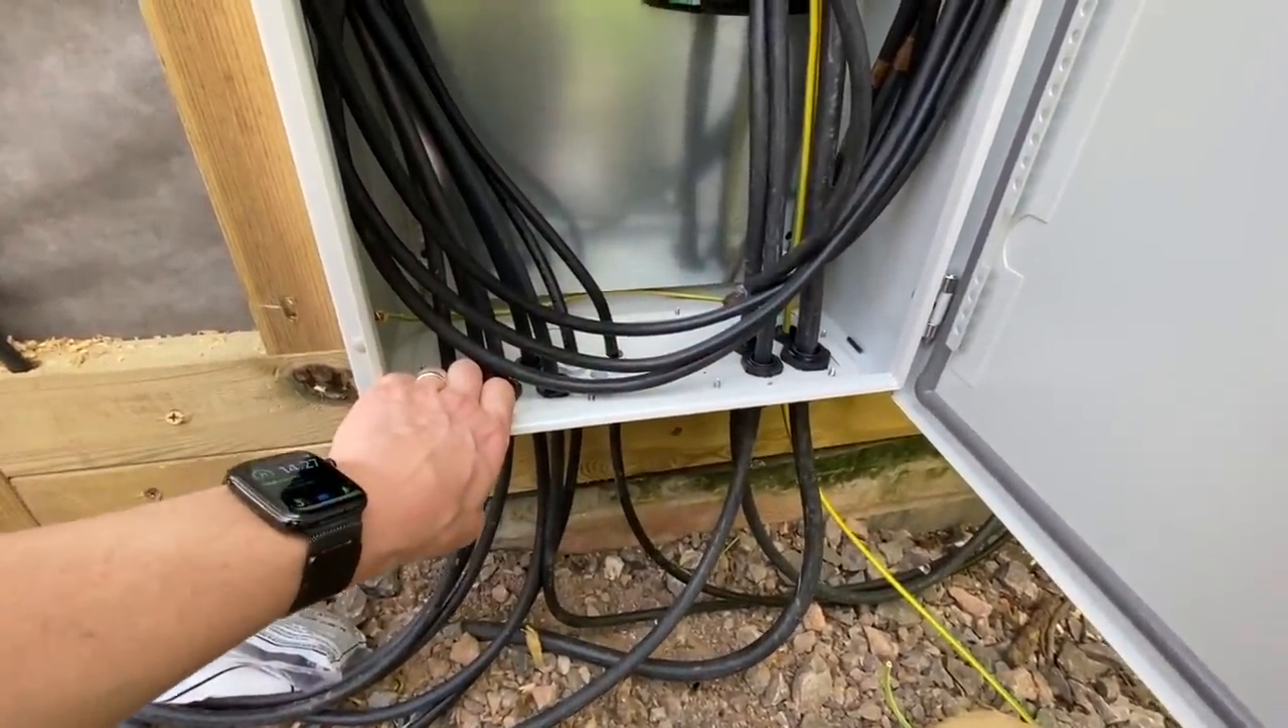I've got all these cables up into the box with compression glands, so that's all done.